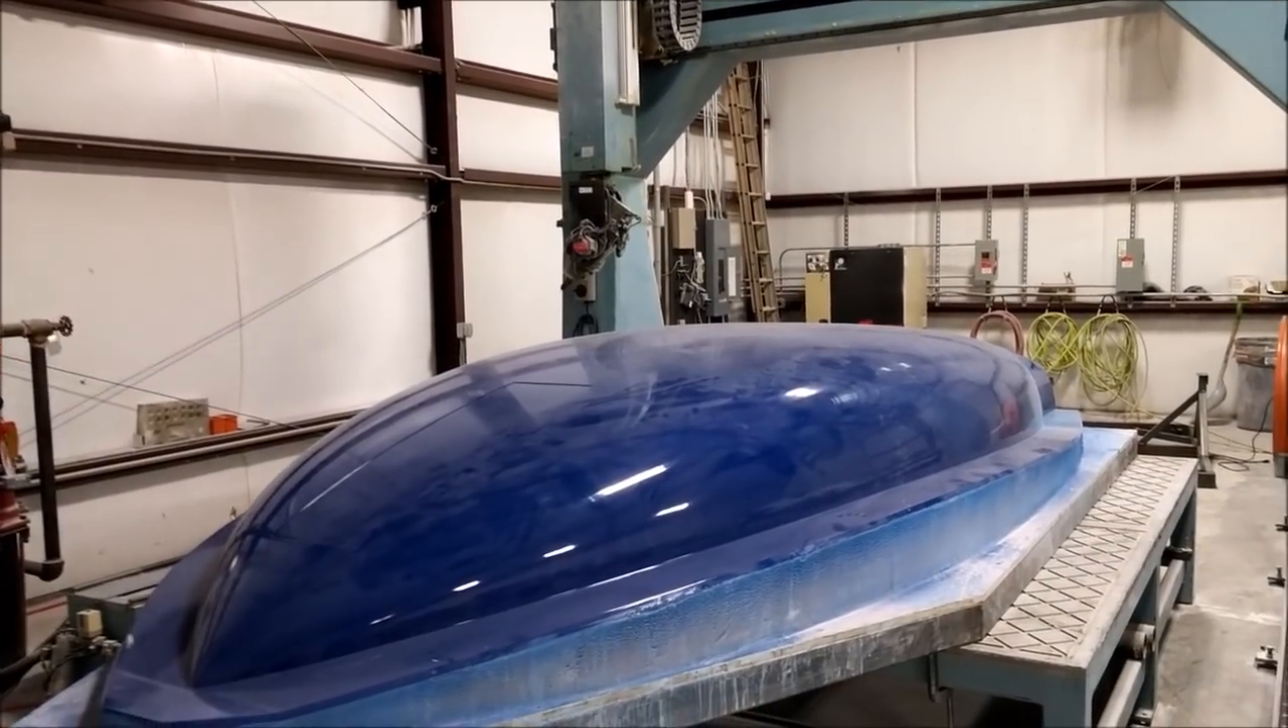We've put the the plug for the fuselage back up on the machine.